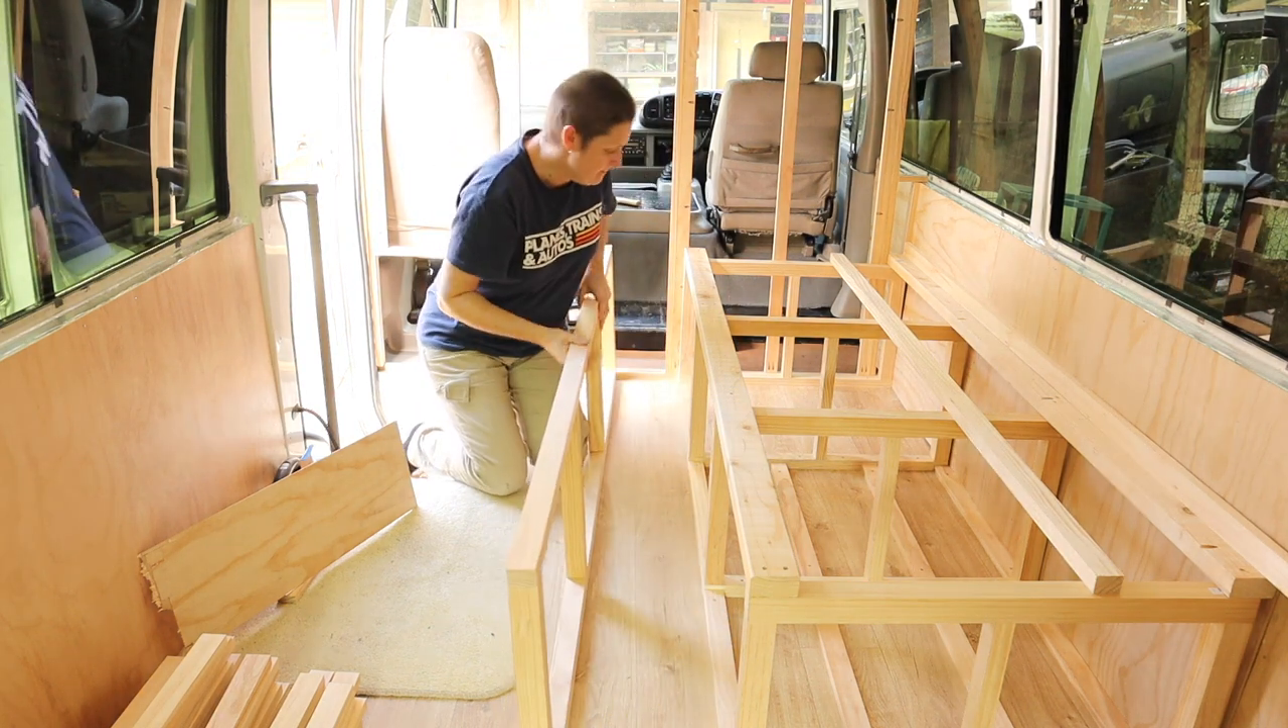I finished the basic structure of the fixed part of the bed.